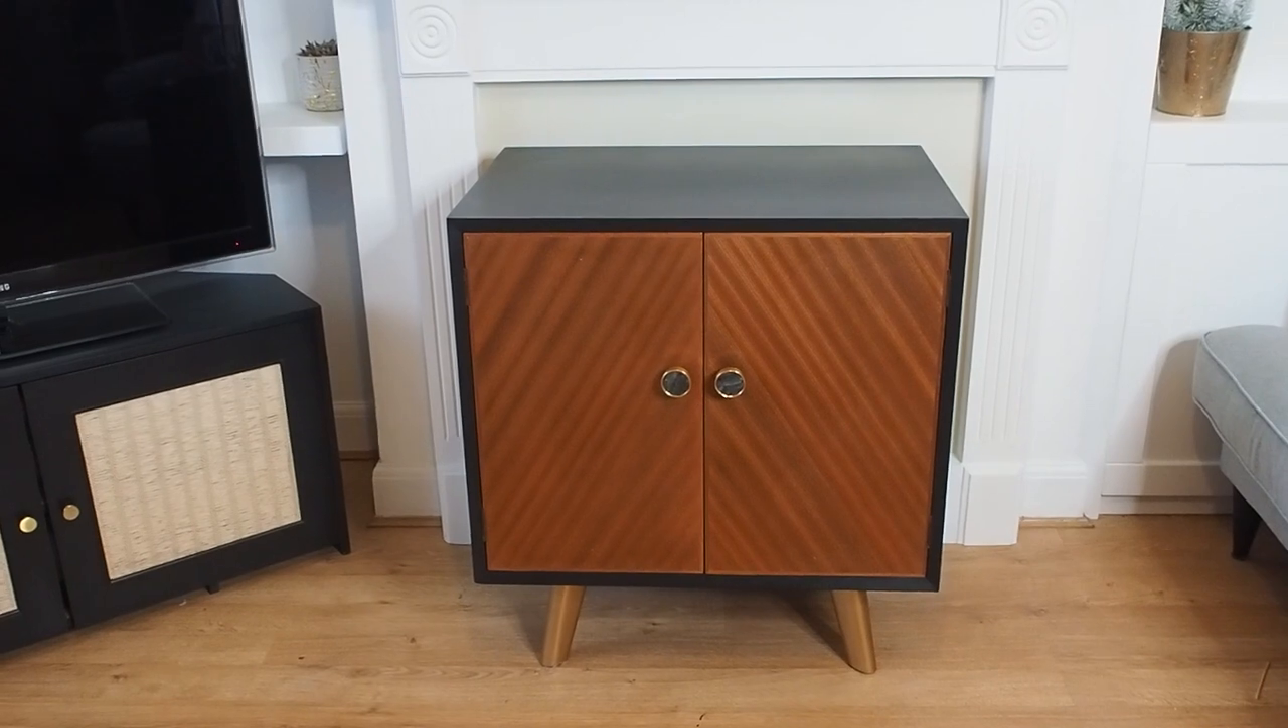So I've put both handles on.